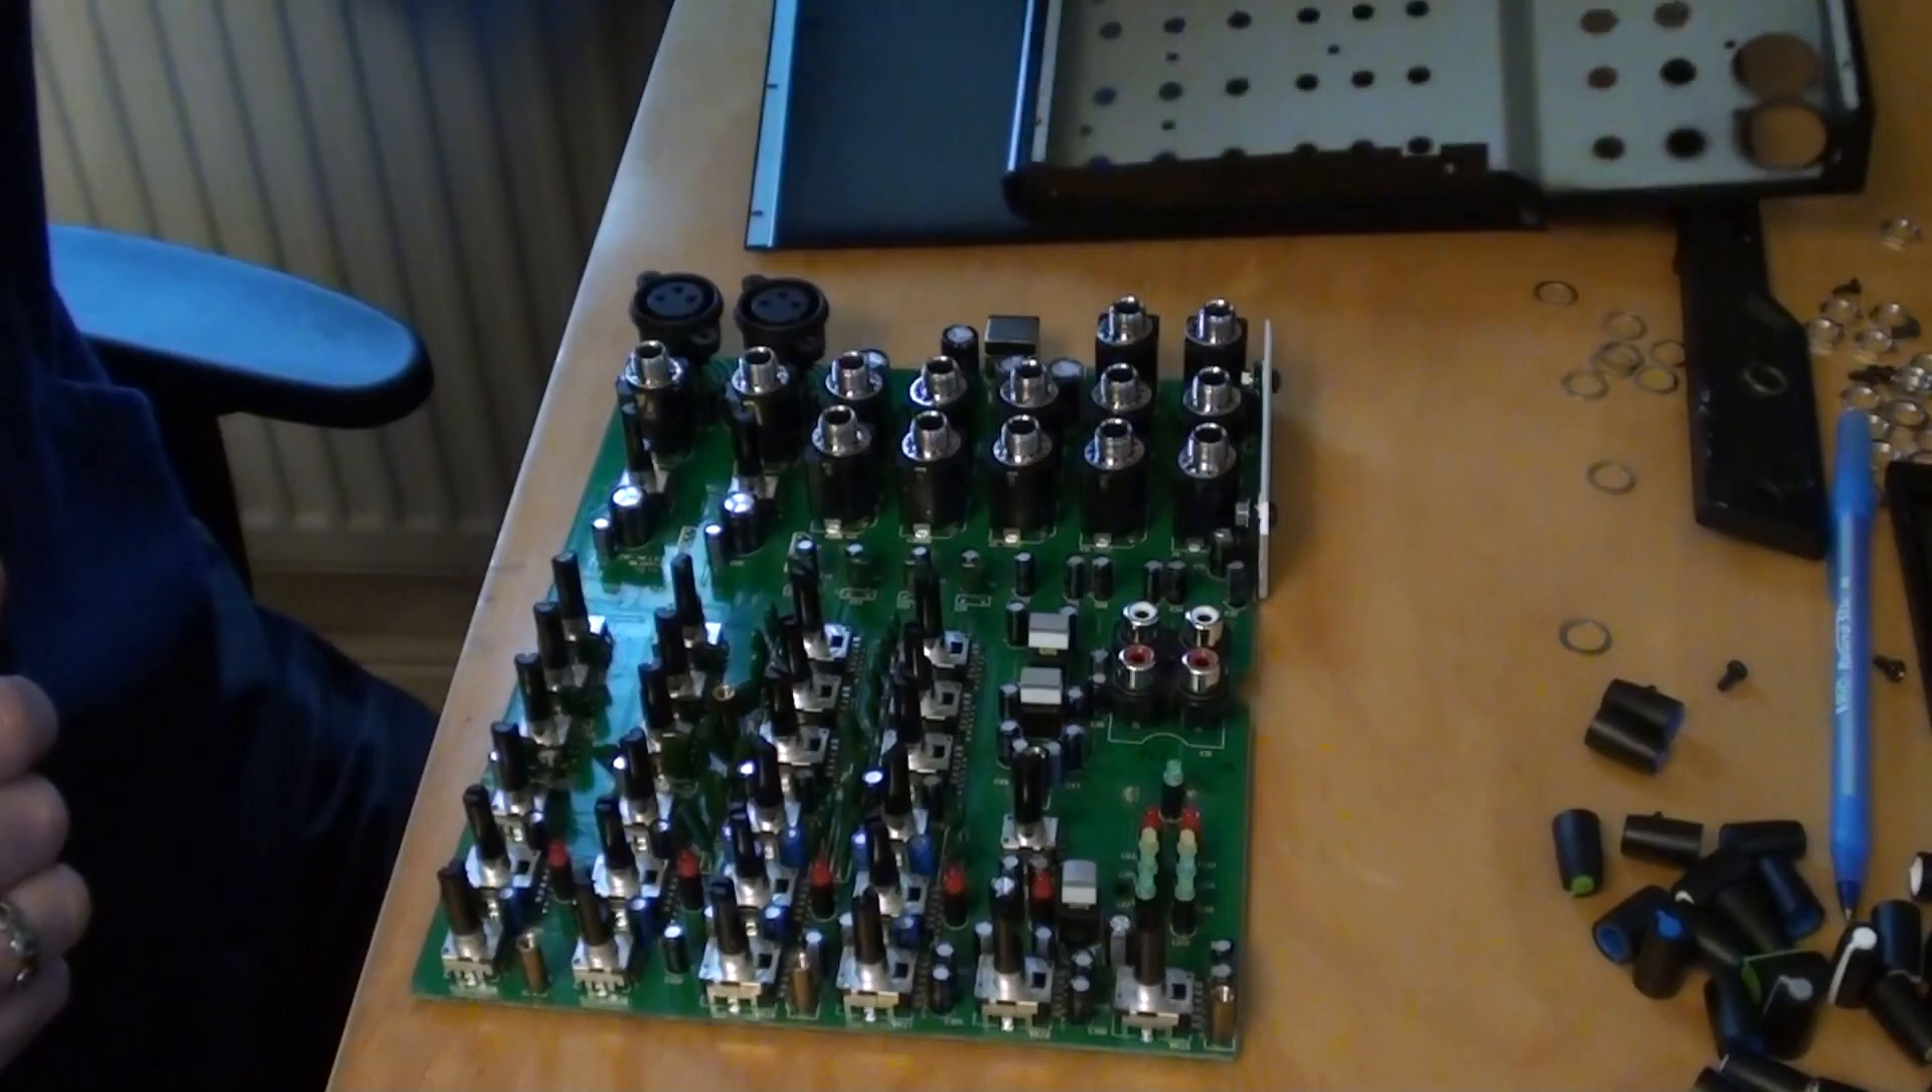I can gently lift the main part up and we're left with just the open circuit board.